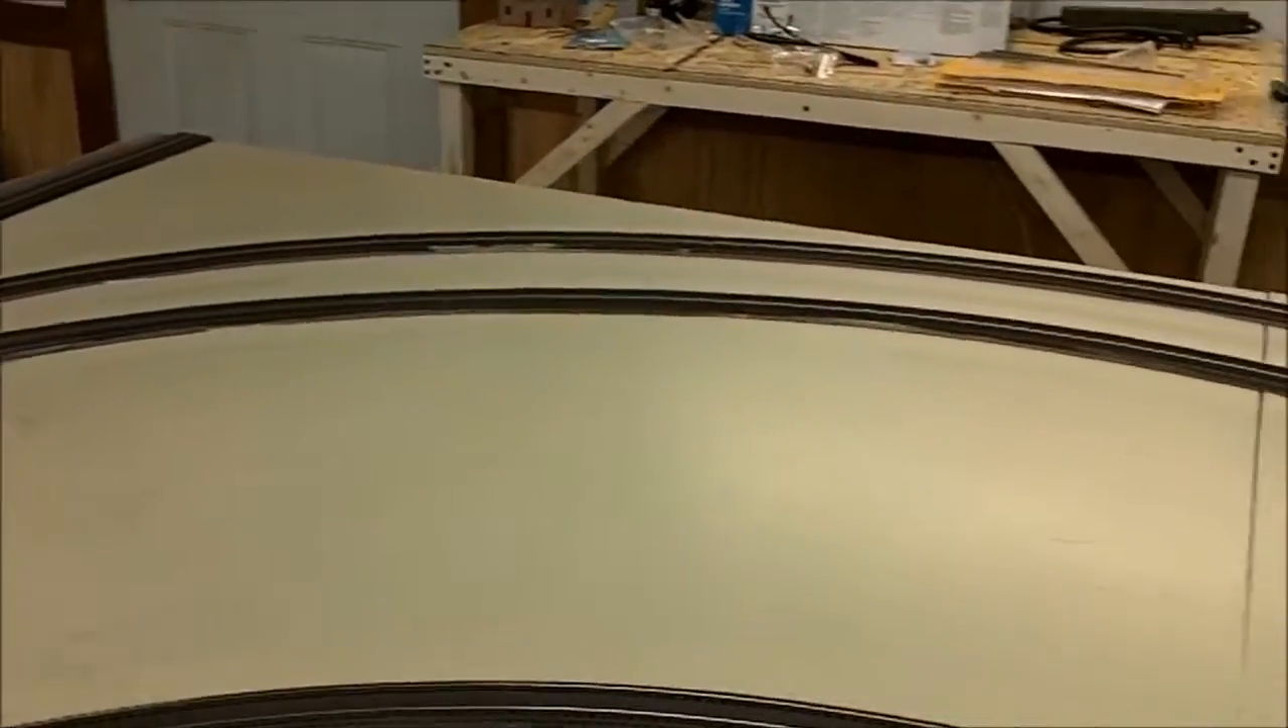Uh i still need to tear out all this track here yet.